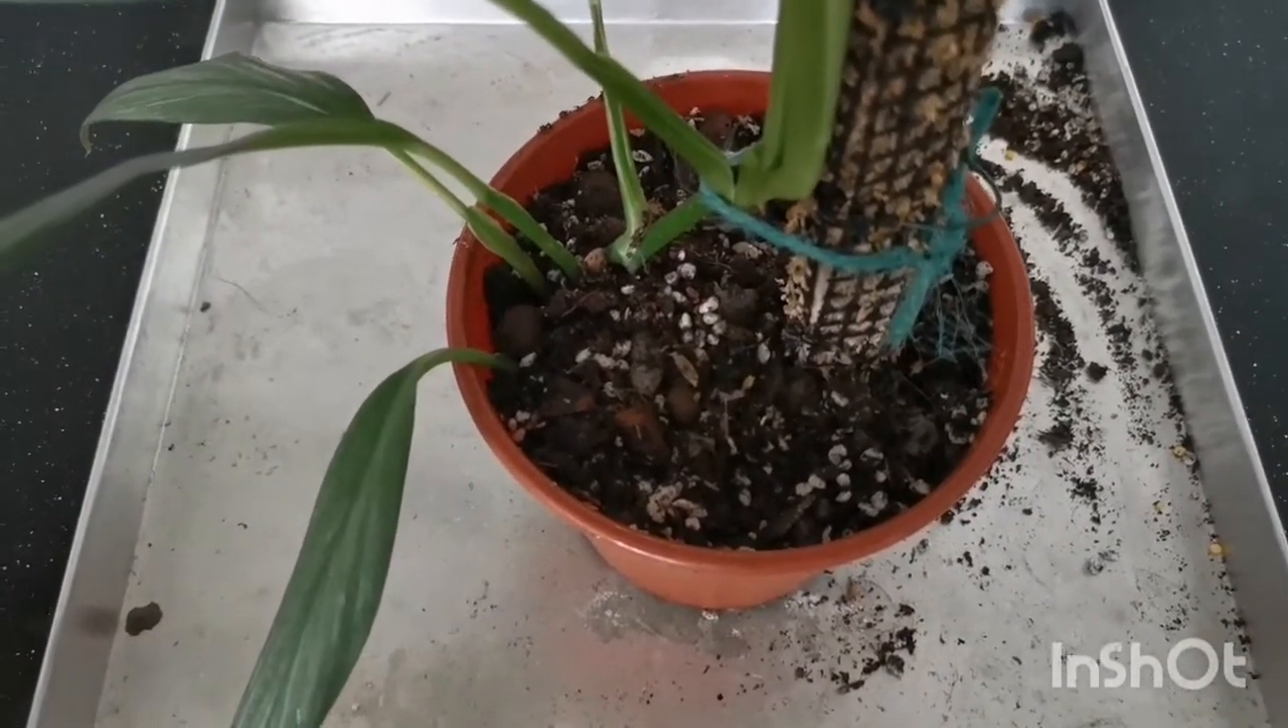You'll notice that the pole is not centered.